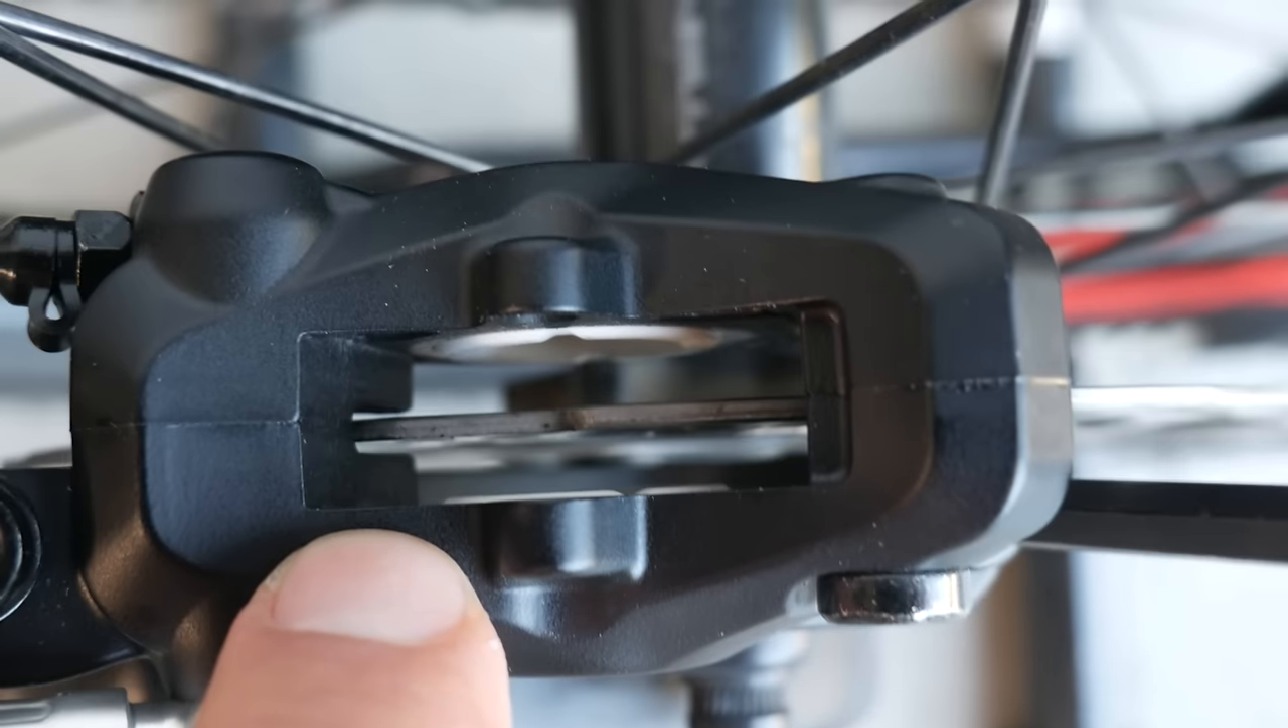If you see on camera here, my disc is perfectly aligned with the caliper.